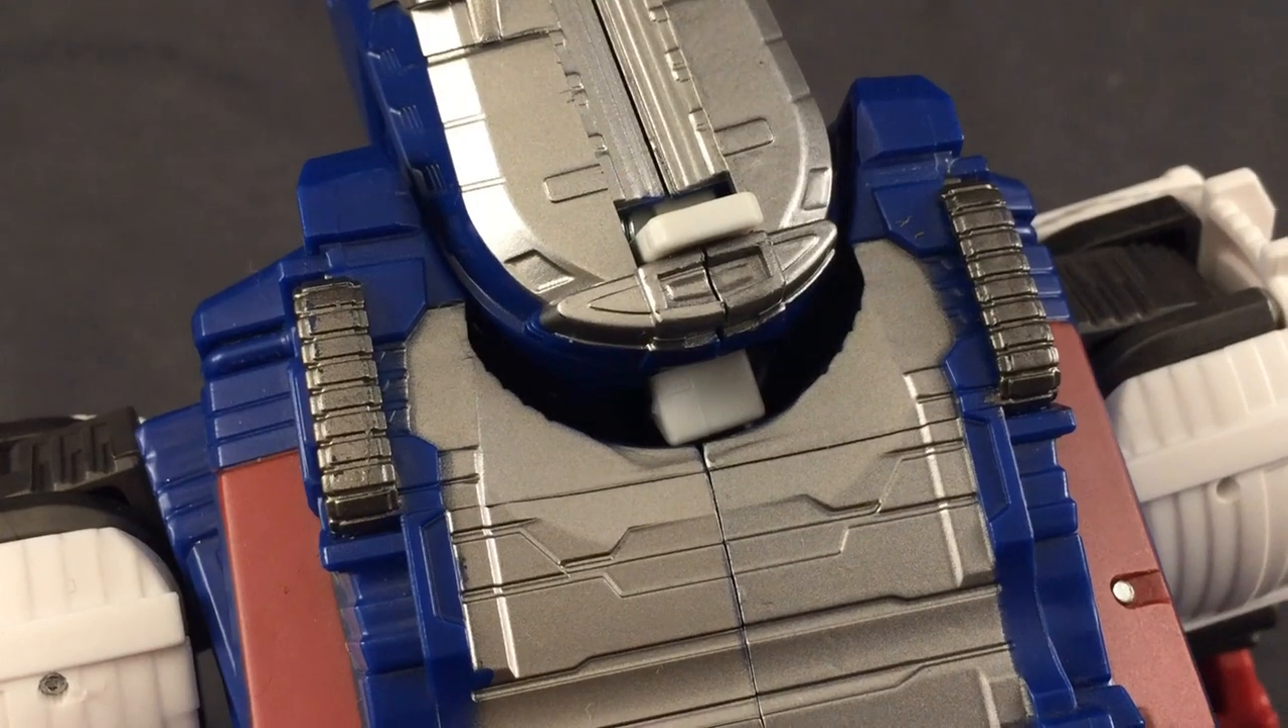The worst offender is the neck section, where you get this unsightly gap.